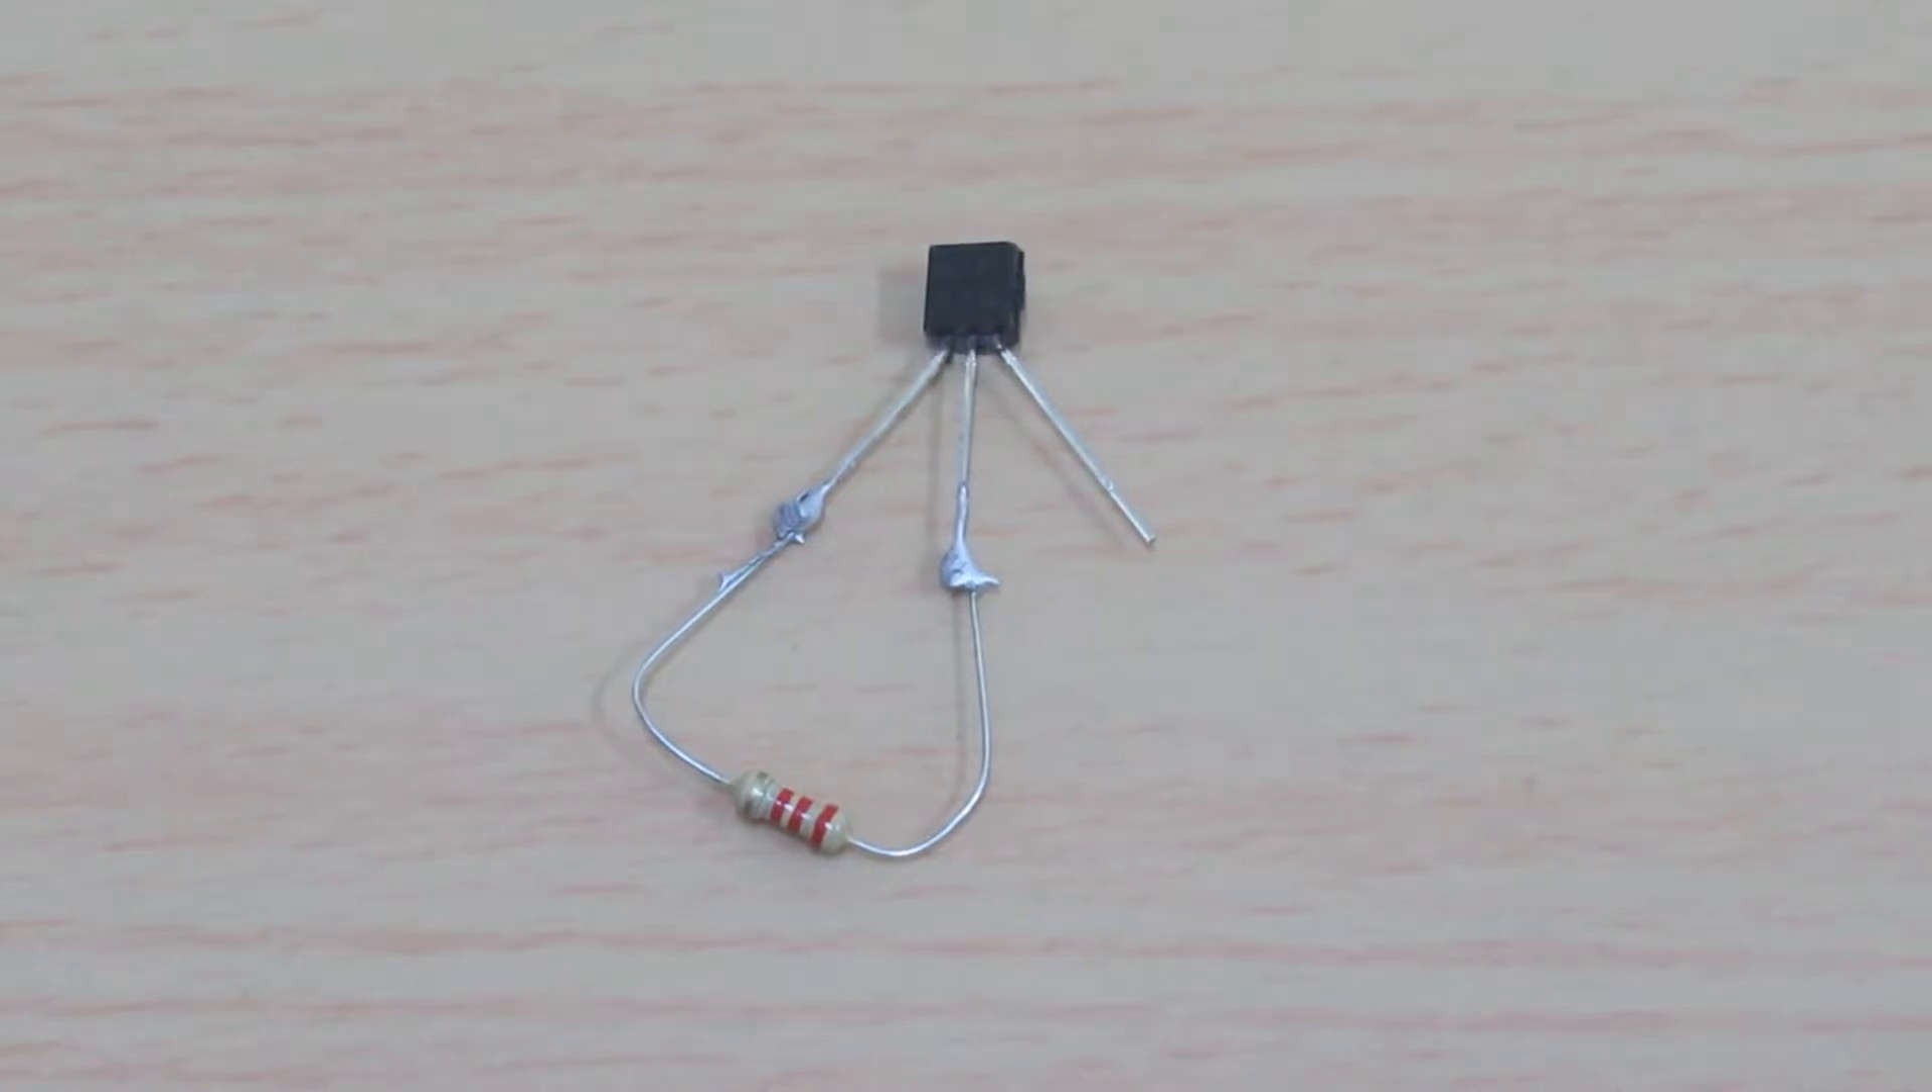Now I have soldered the resistor to the transistor.